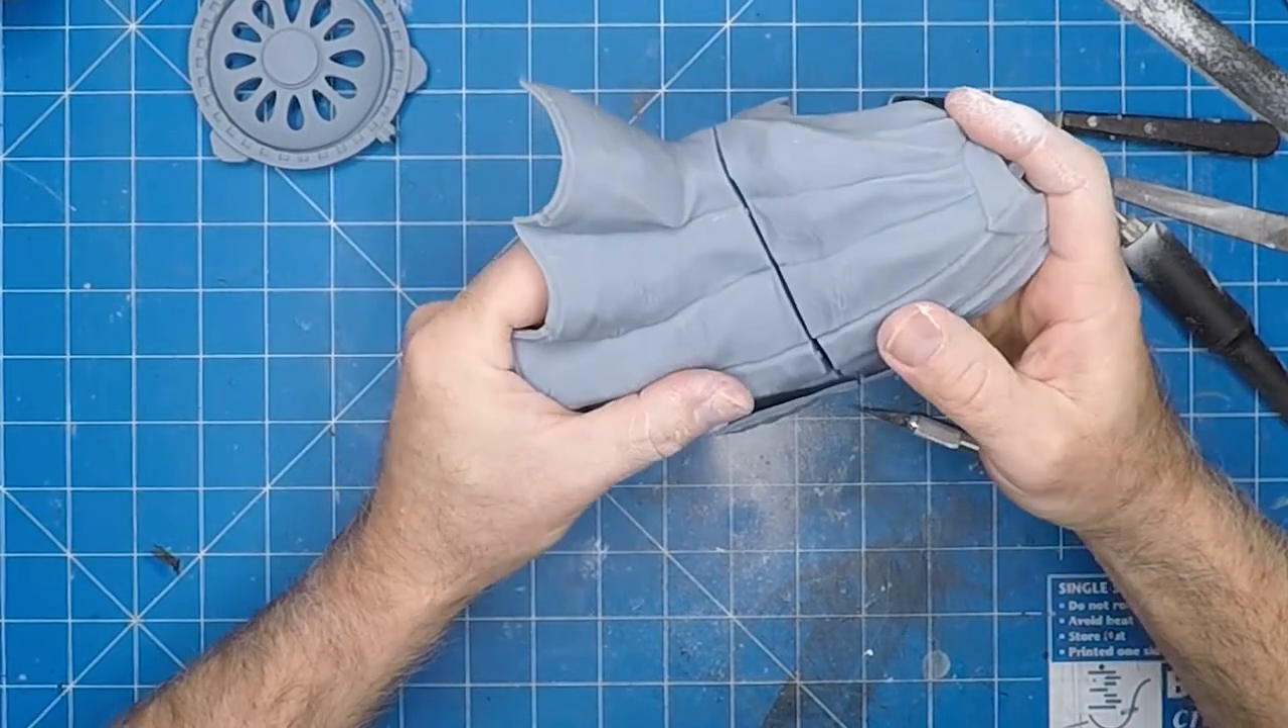You can see that joint's a bit wonky. And once again that's due to the way I actually had it placed on the build plate of the printer. The 3D printer.